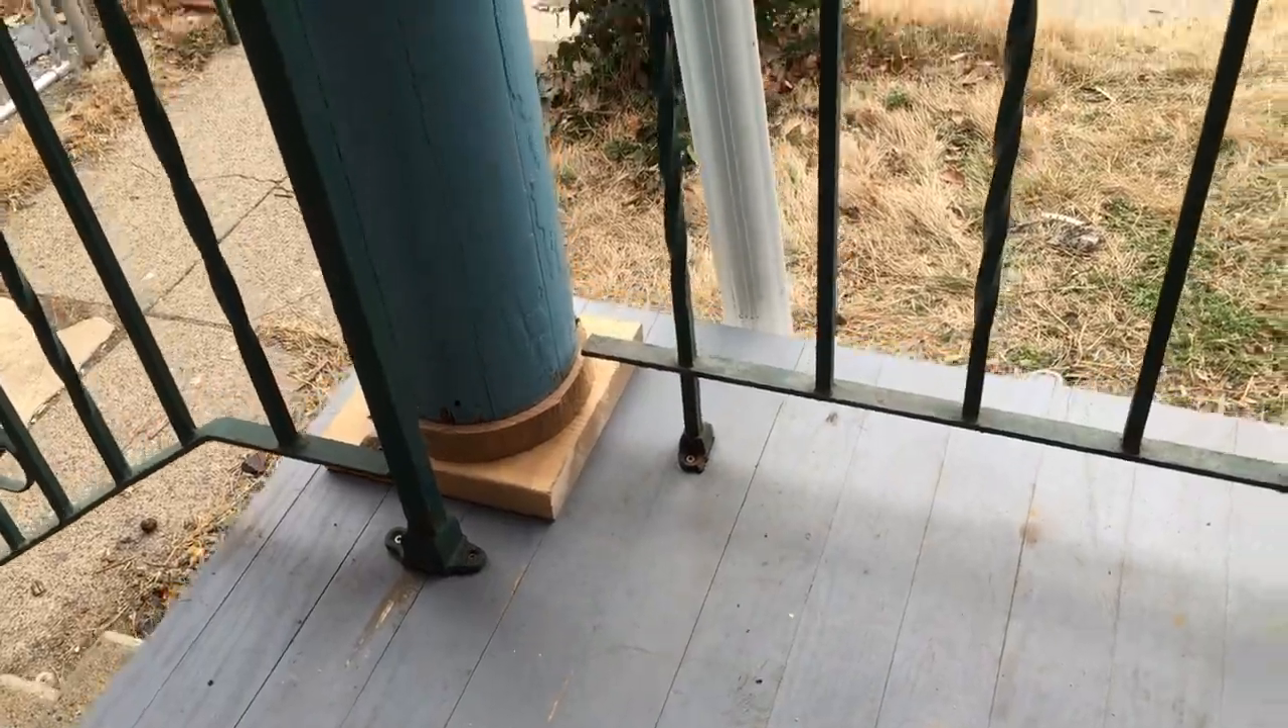So the railing is back on, and the column is back in place.